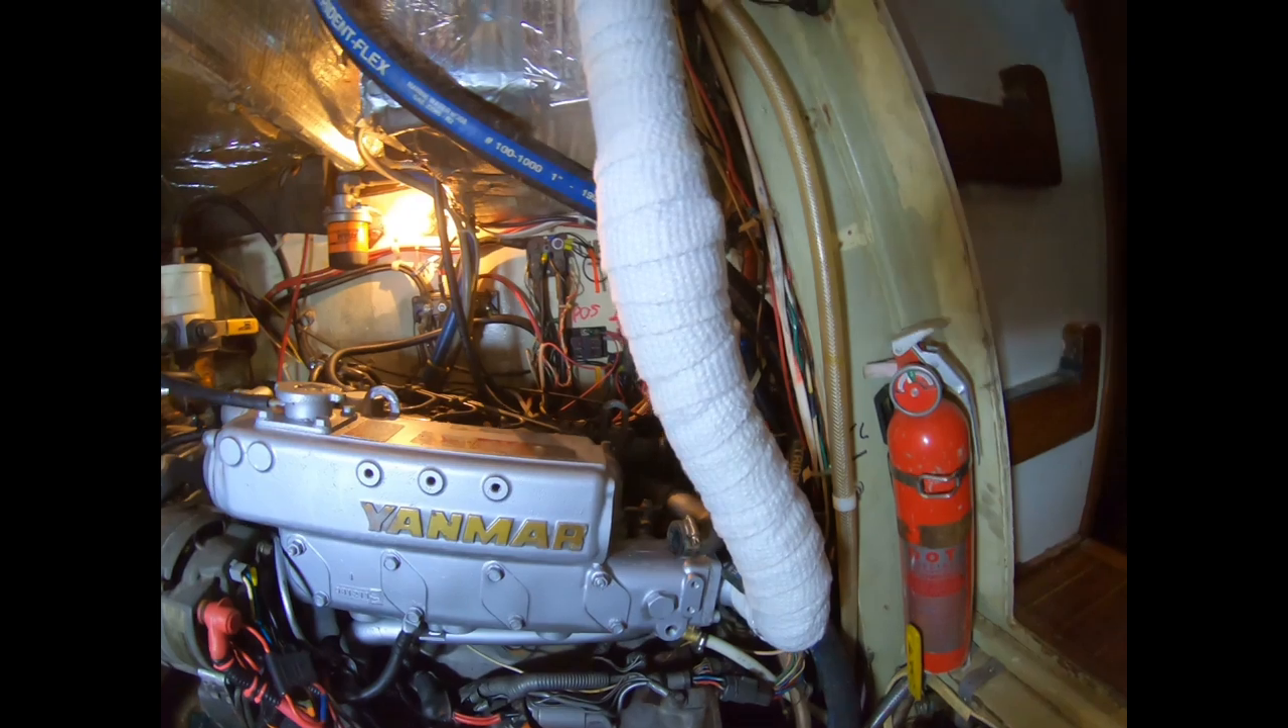So we have some good new insulation on the new riser and all we need now is the gasket for the end cap and we'll be good to go for a water test.